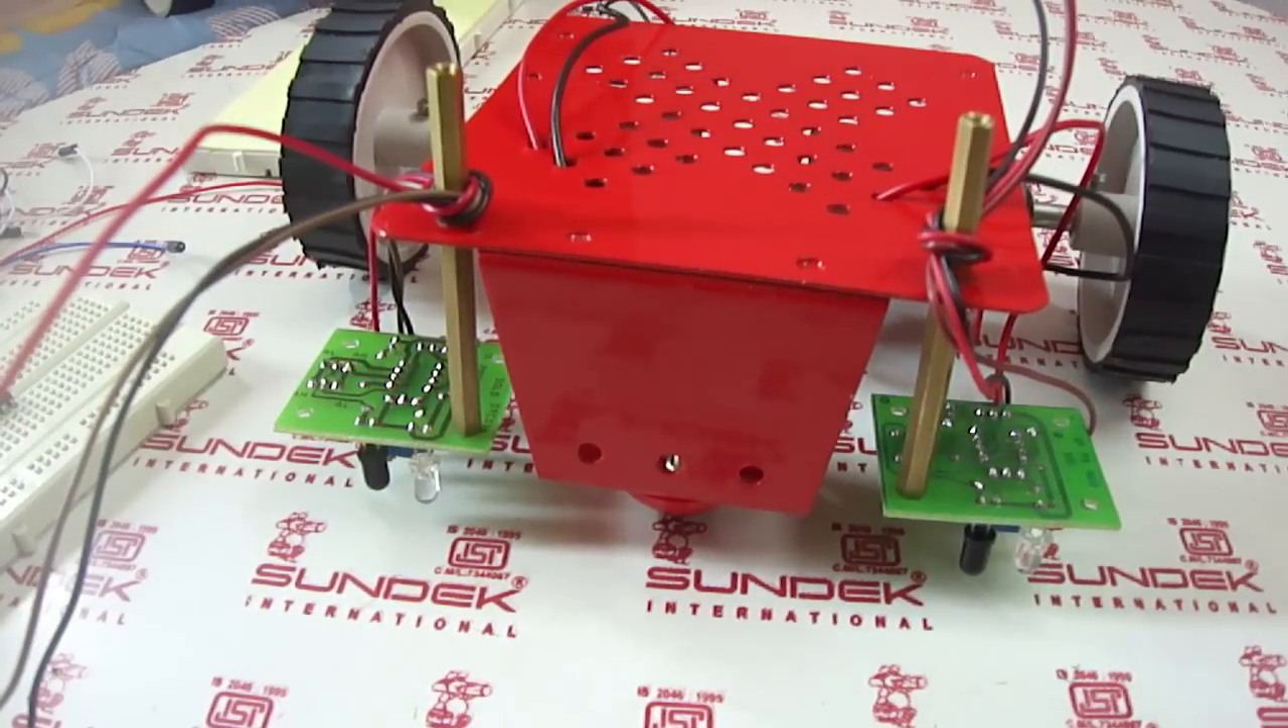So we have connected the sensors.